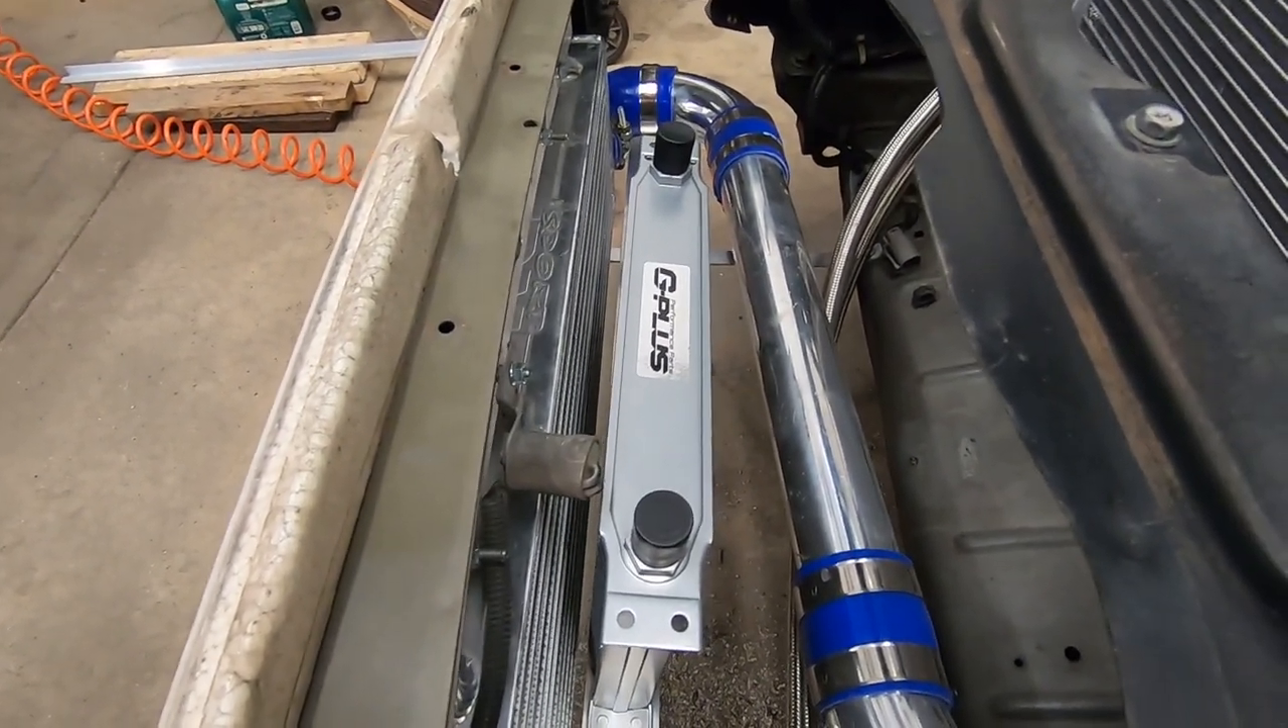That allows me to place that oil cooler just like that and it's sitting right up there close to the intercooler.